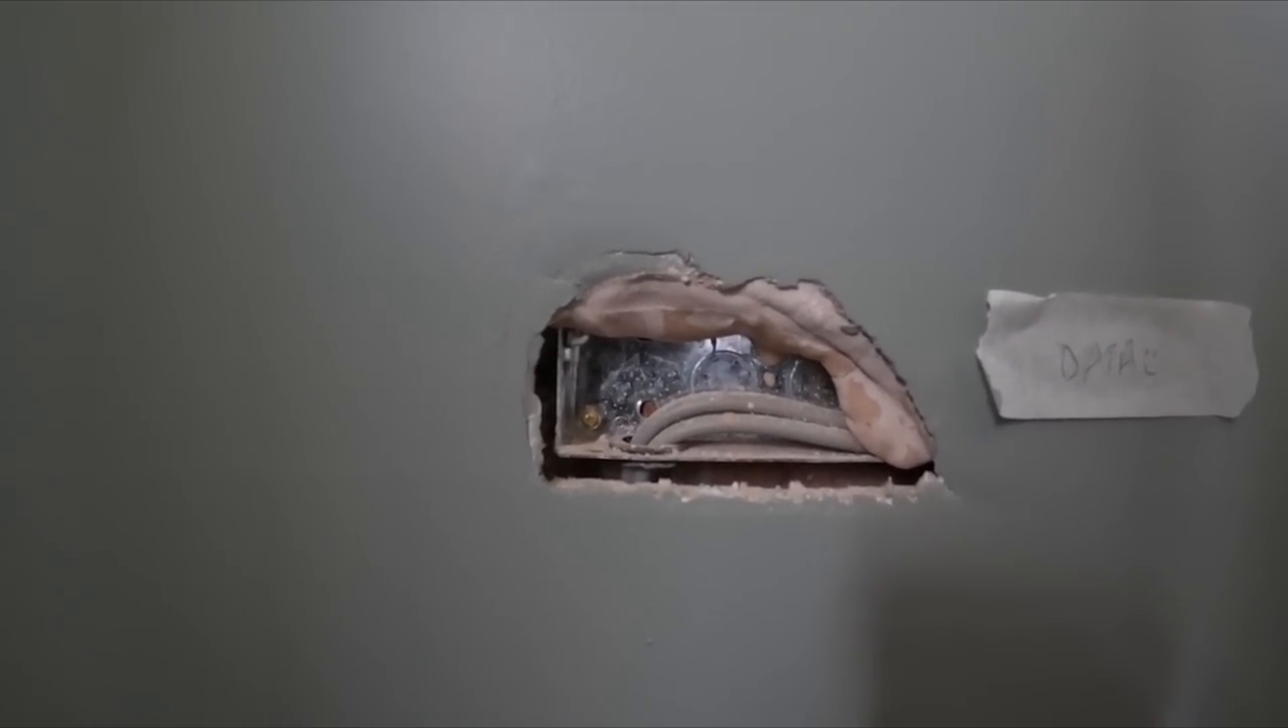There's a gap between the bottom of the box and the plasterboard.